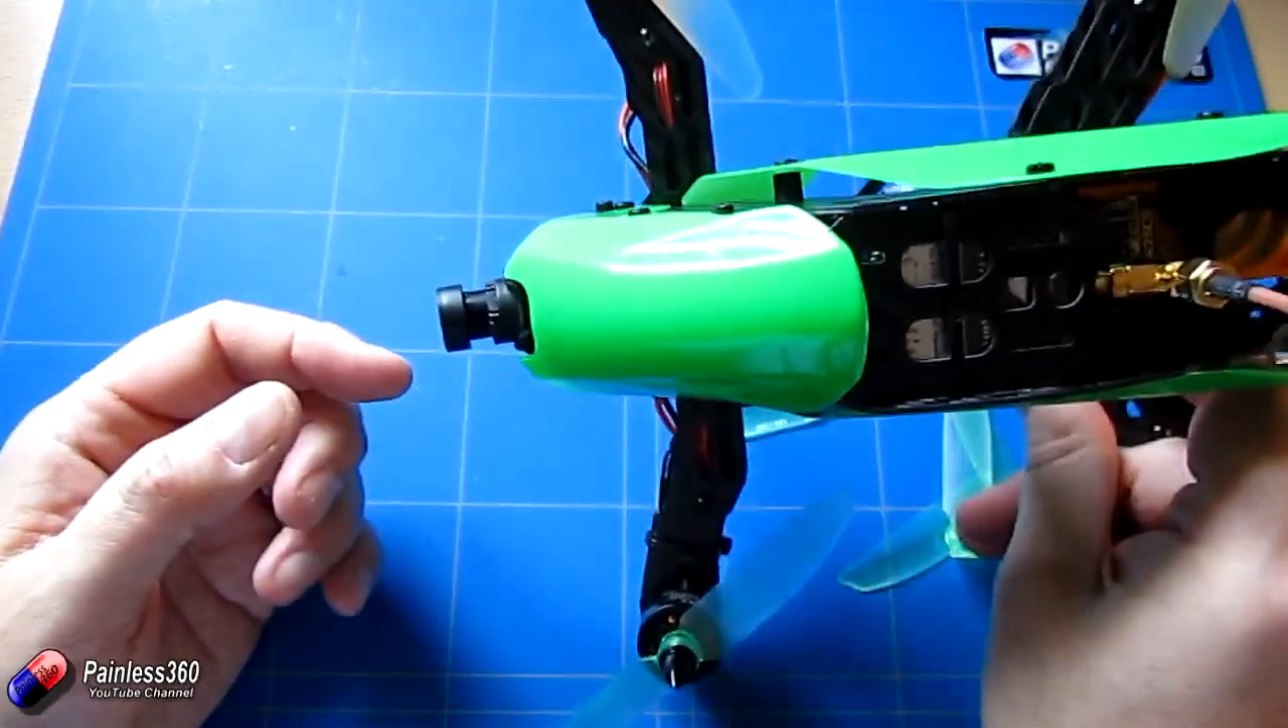Last thing to be careful of is as you can see the camera is extremely proud.